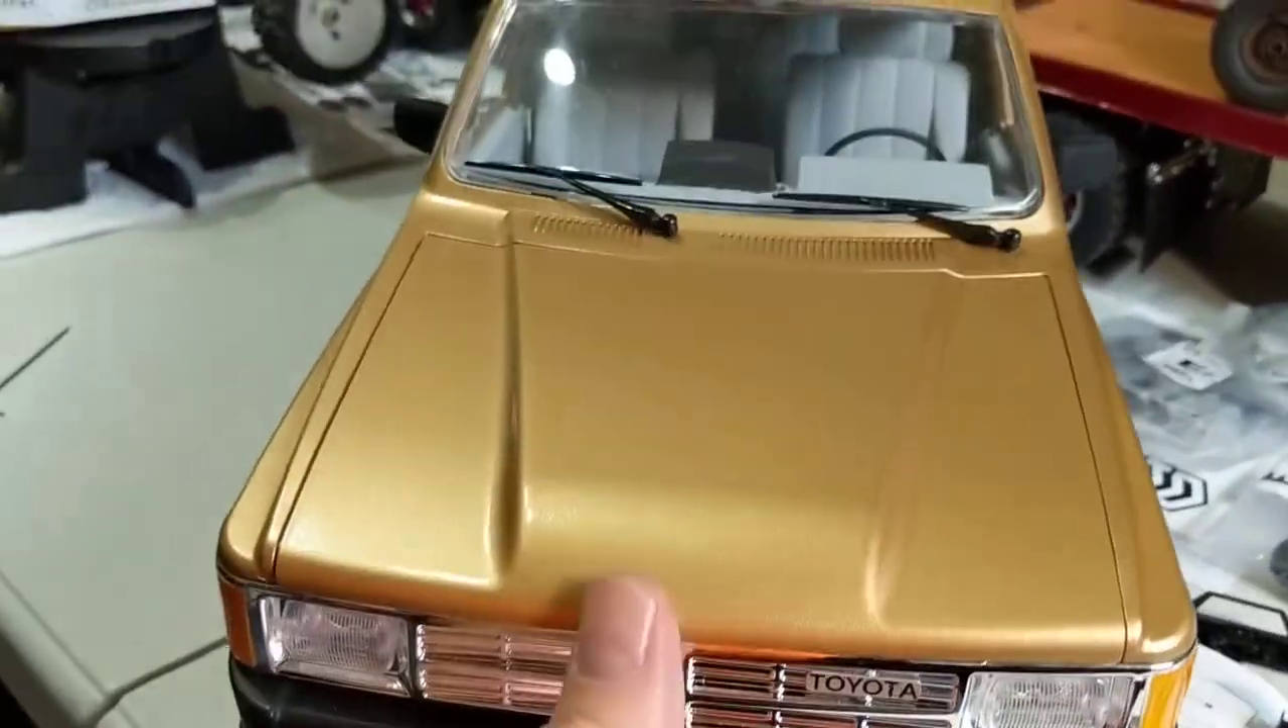The hood does close all the way like it should.